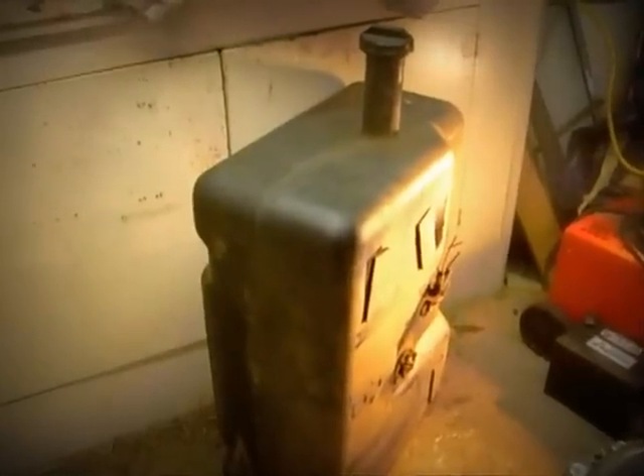Moving right along here, you can see I've just taken out the fuel tank.